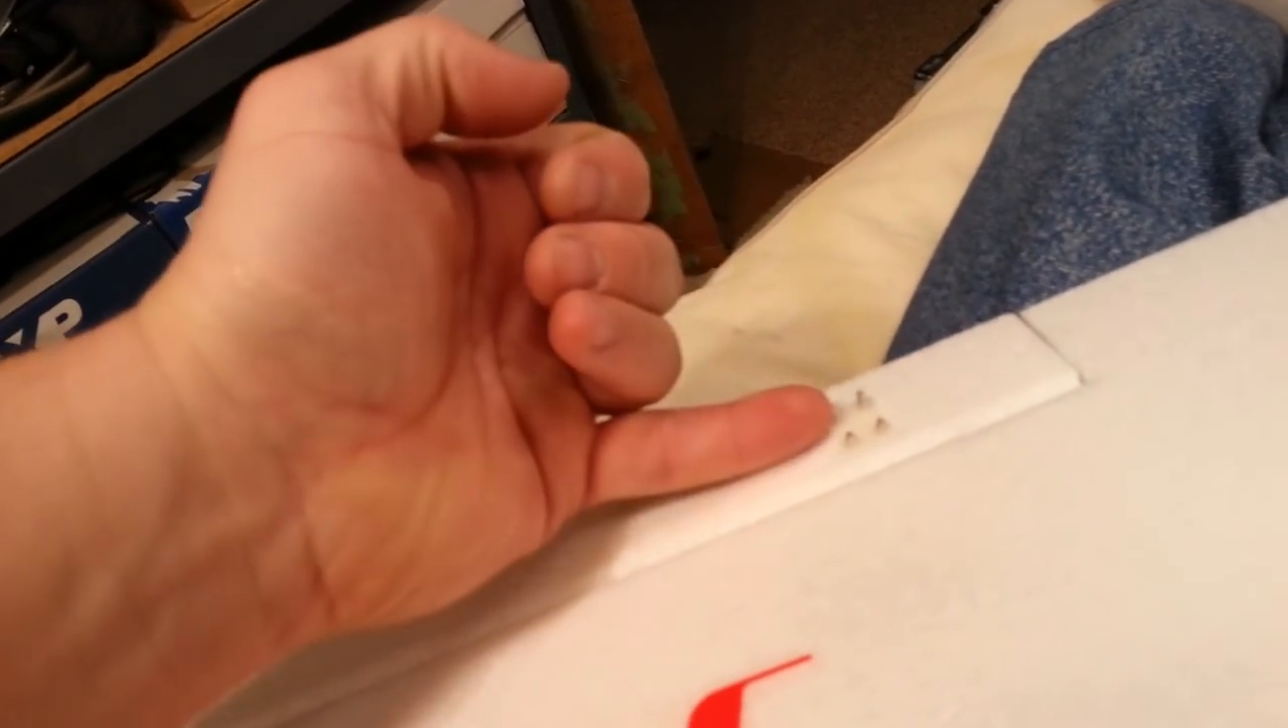You can see the screws sticking up through.